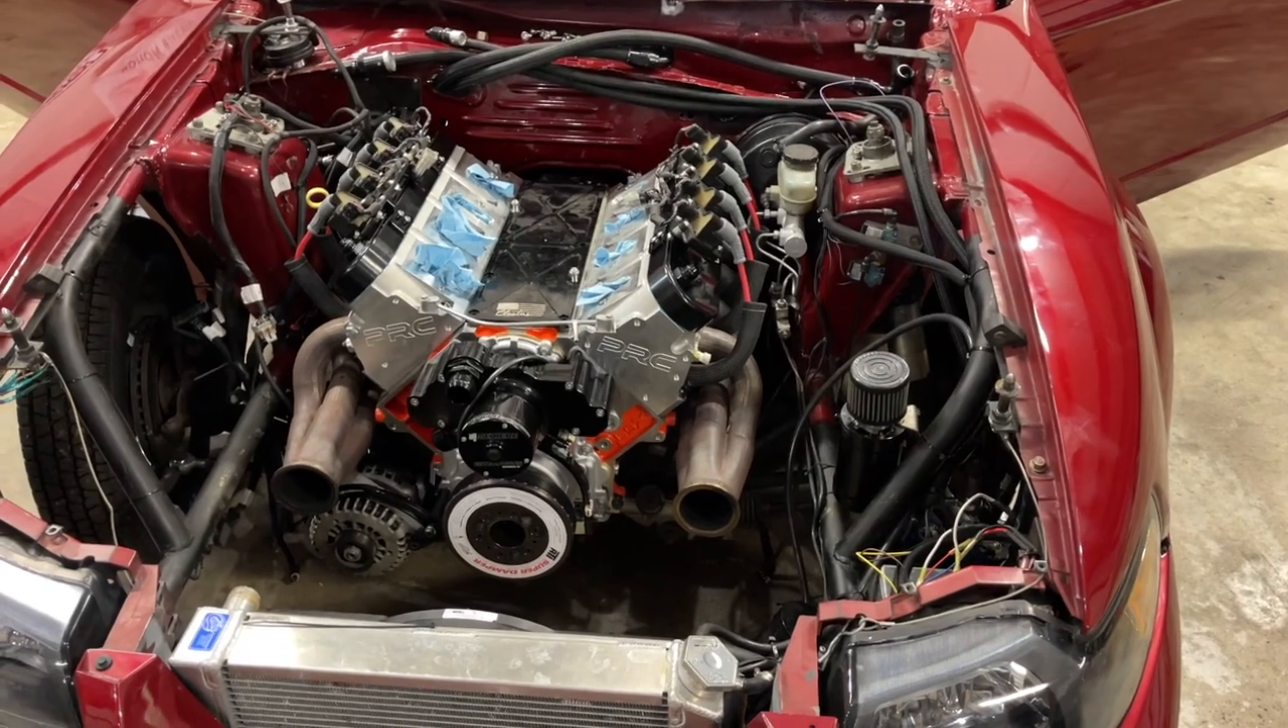Got the motor back in.